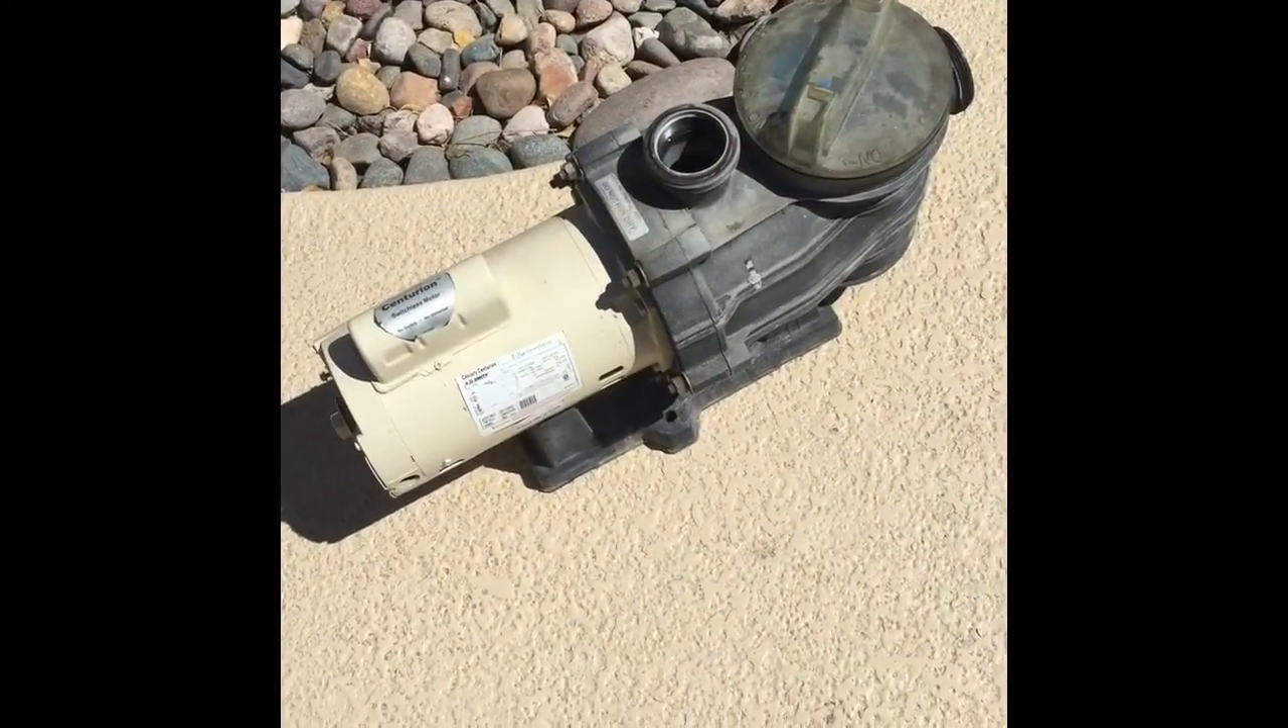Okay so we have the pump removed here.